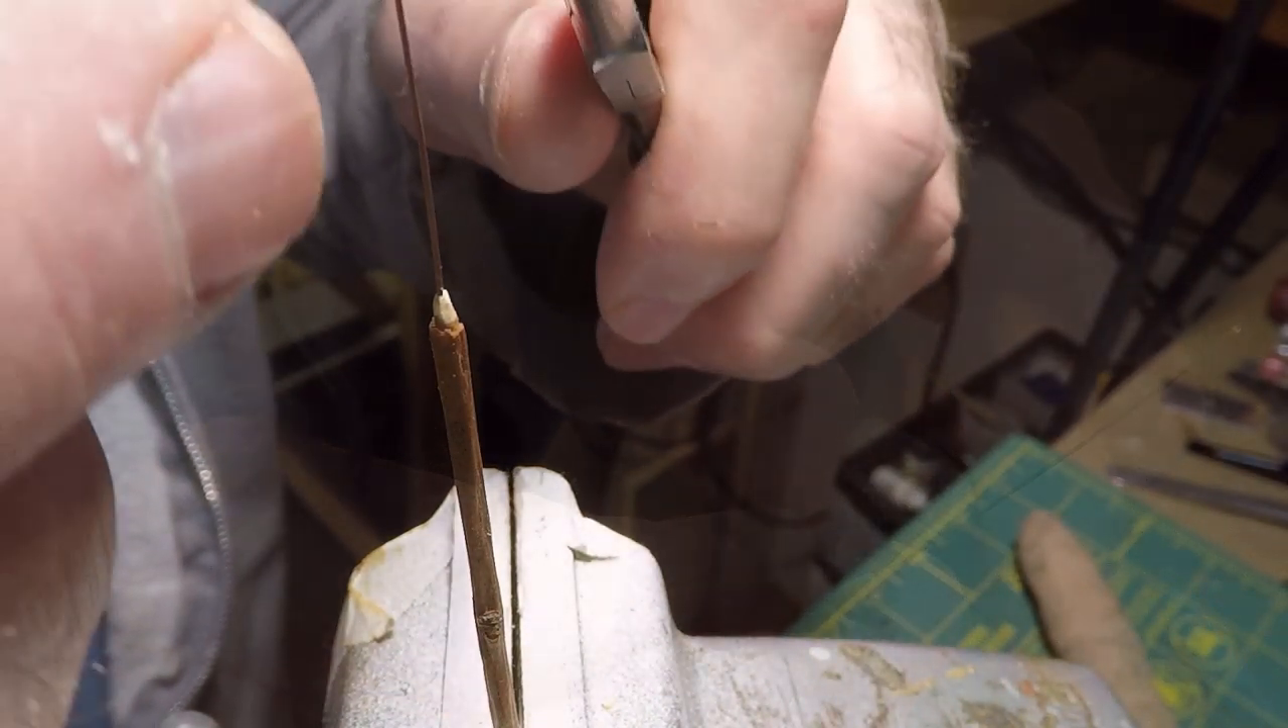Now the wire is inserted into the pole and the top three sixteenths of an inch is tapered down to meet the wire.